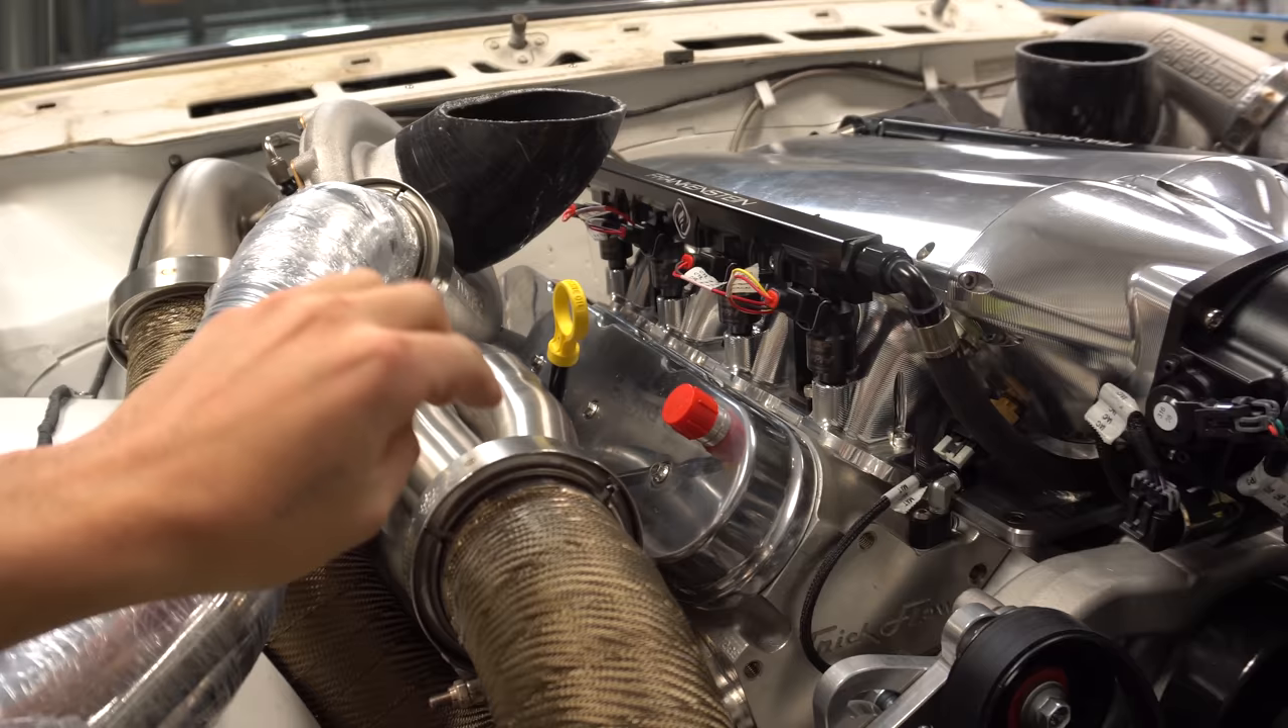So ended up doing some exhaust wrap here to keep some of the heat out.